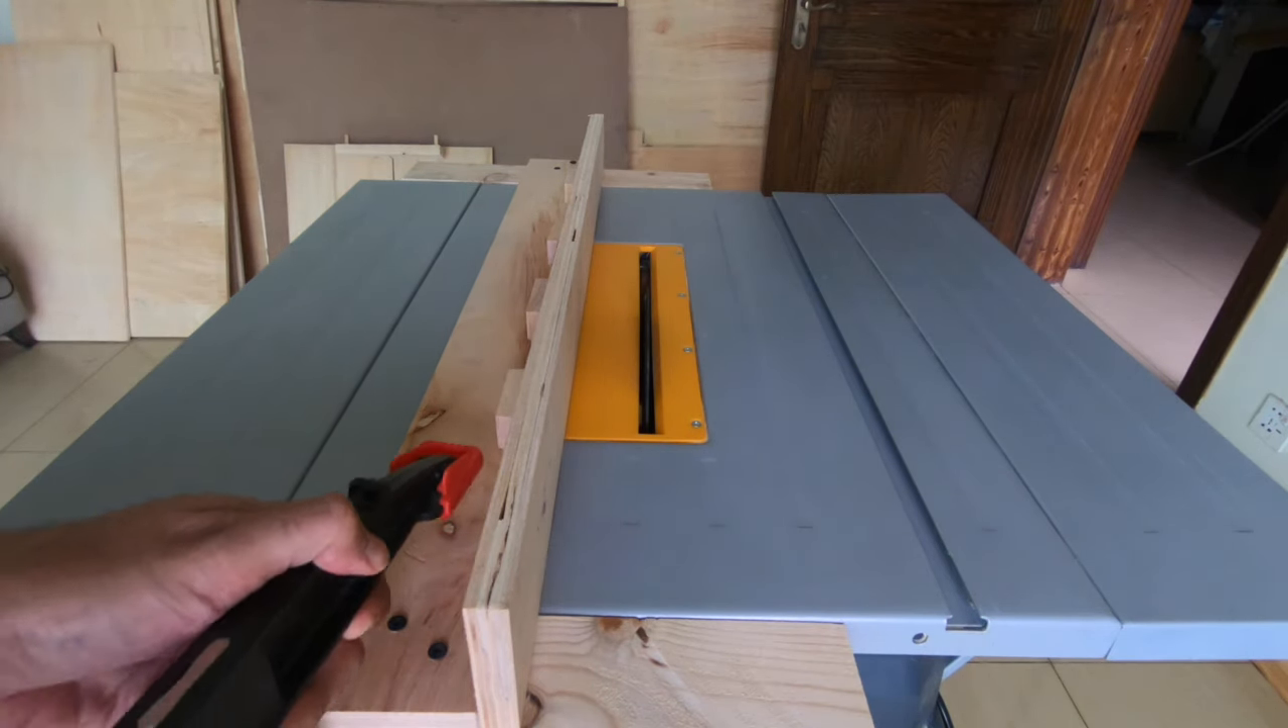So basically my fence is made.